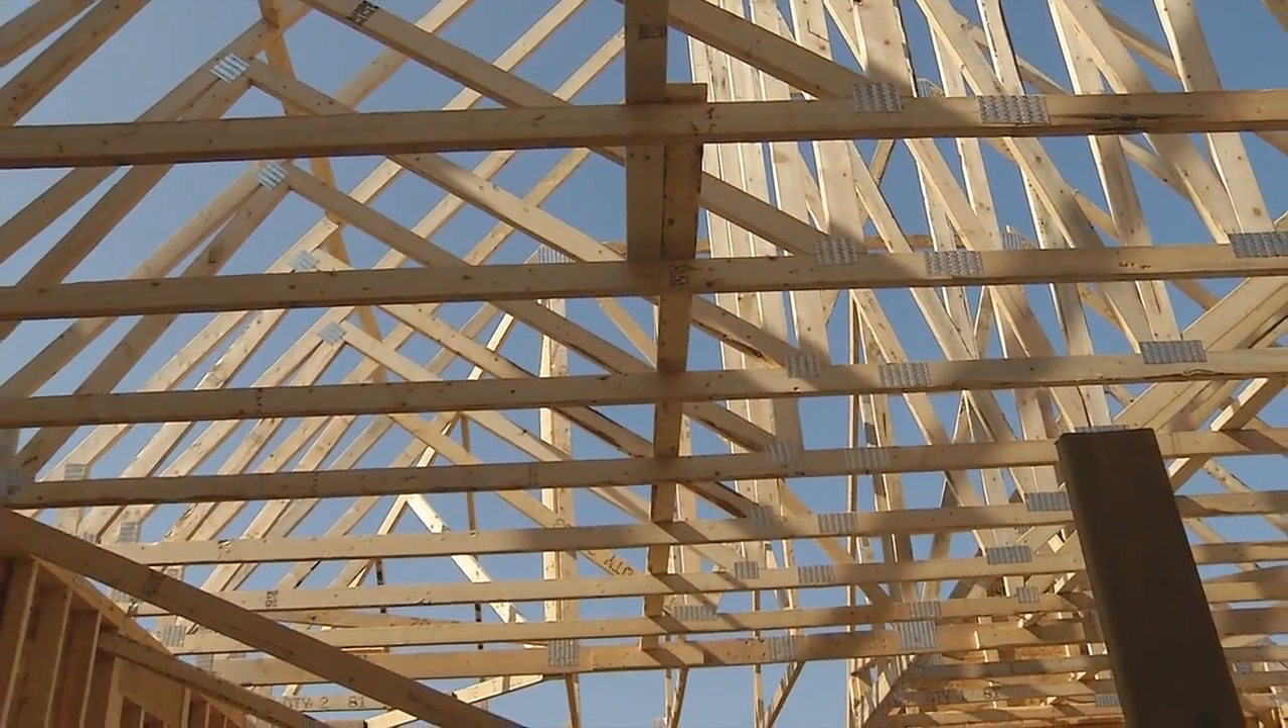You can see how they've installed the lateral bracing across the bottom cord of the trusses.